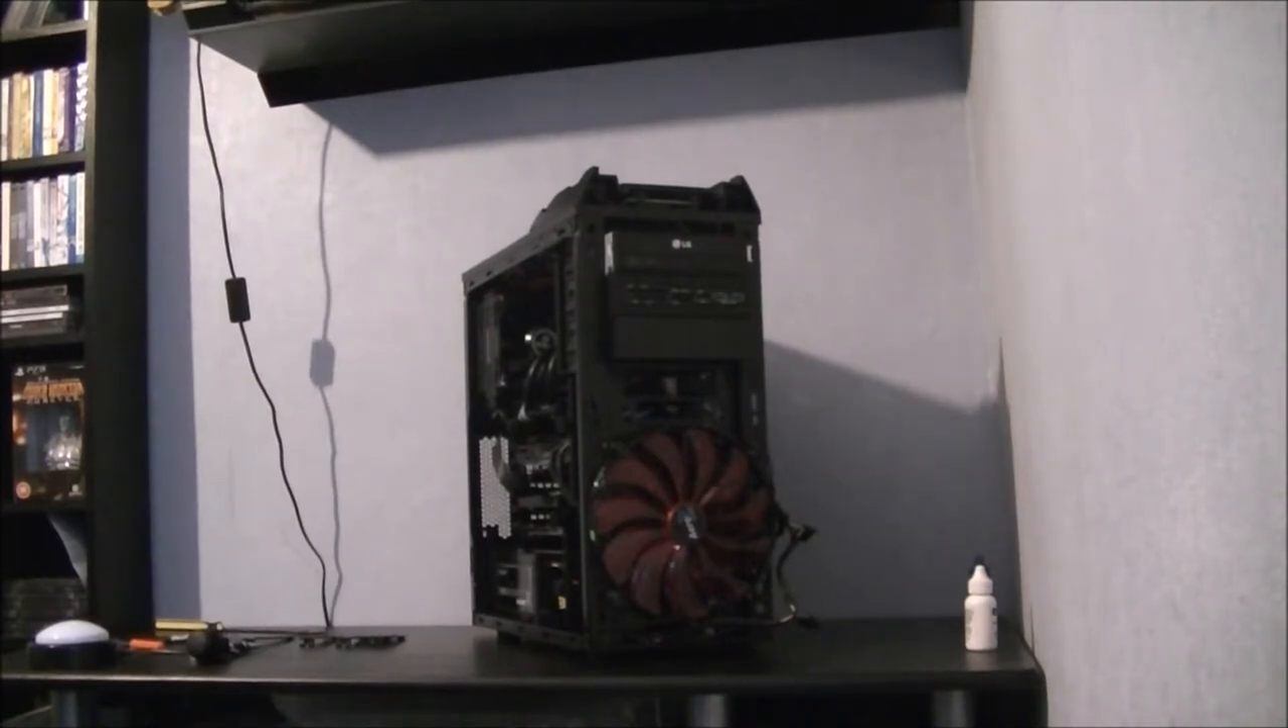The last thing to do is to put the panels back on.